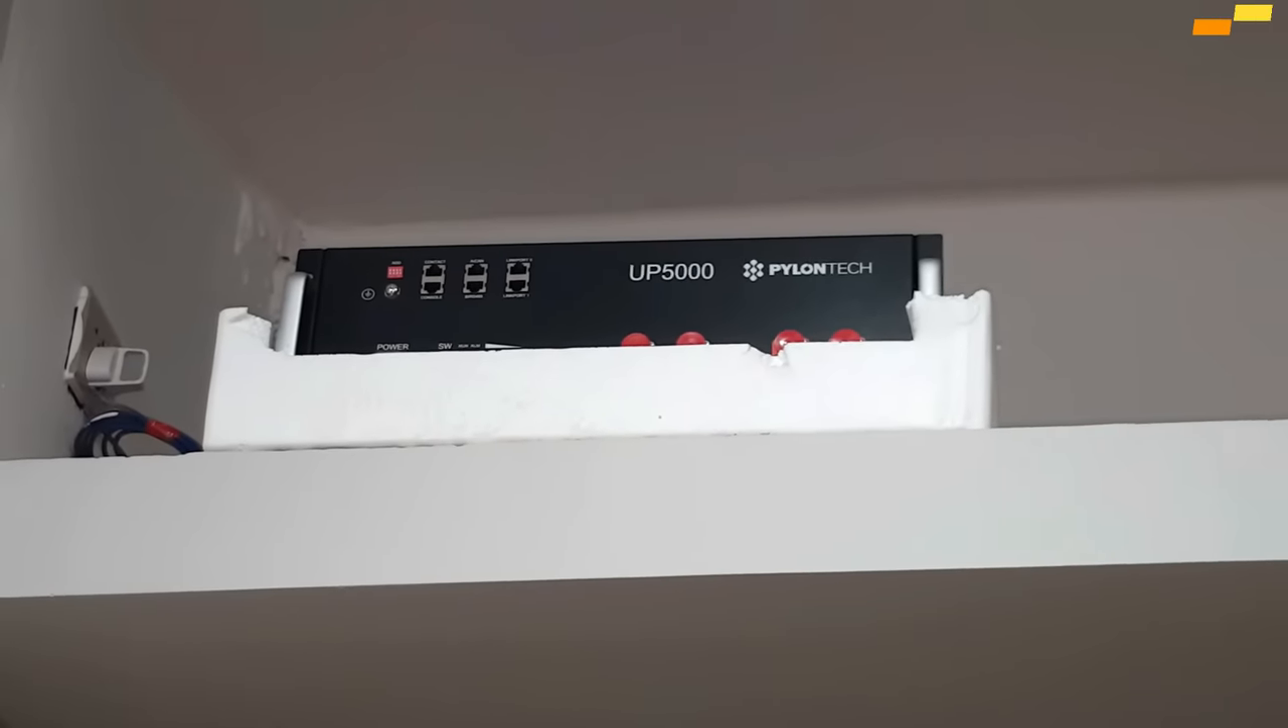جو پائلن ٹیک ہے جو لیتھیم بیٹری ہم یہاں پر استعمال کر رہے ہیں اس کو ہم نے یہاں پر اوپر پلیس کر دی۔